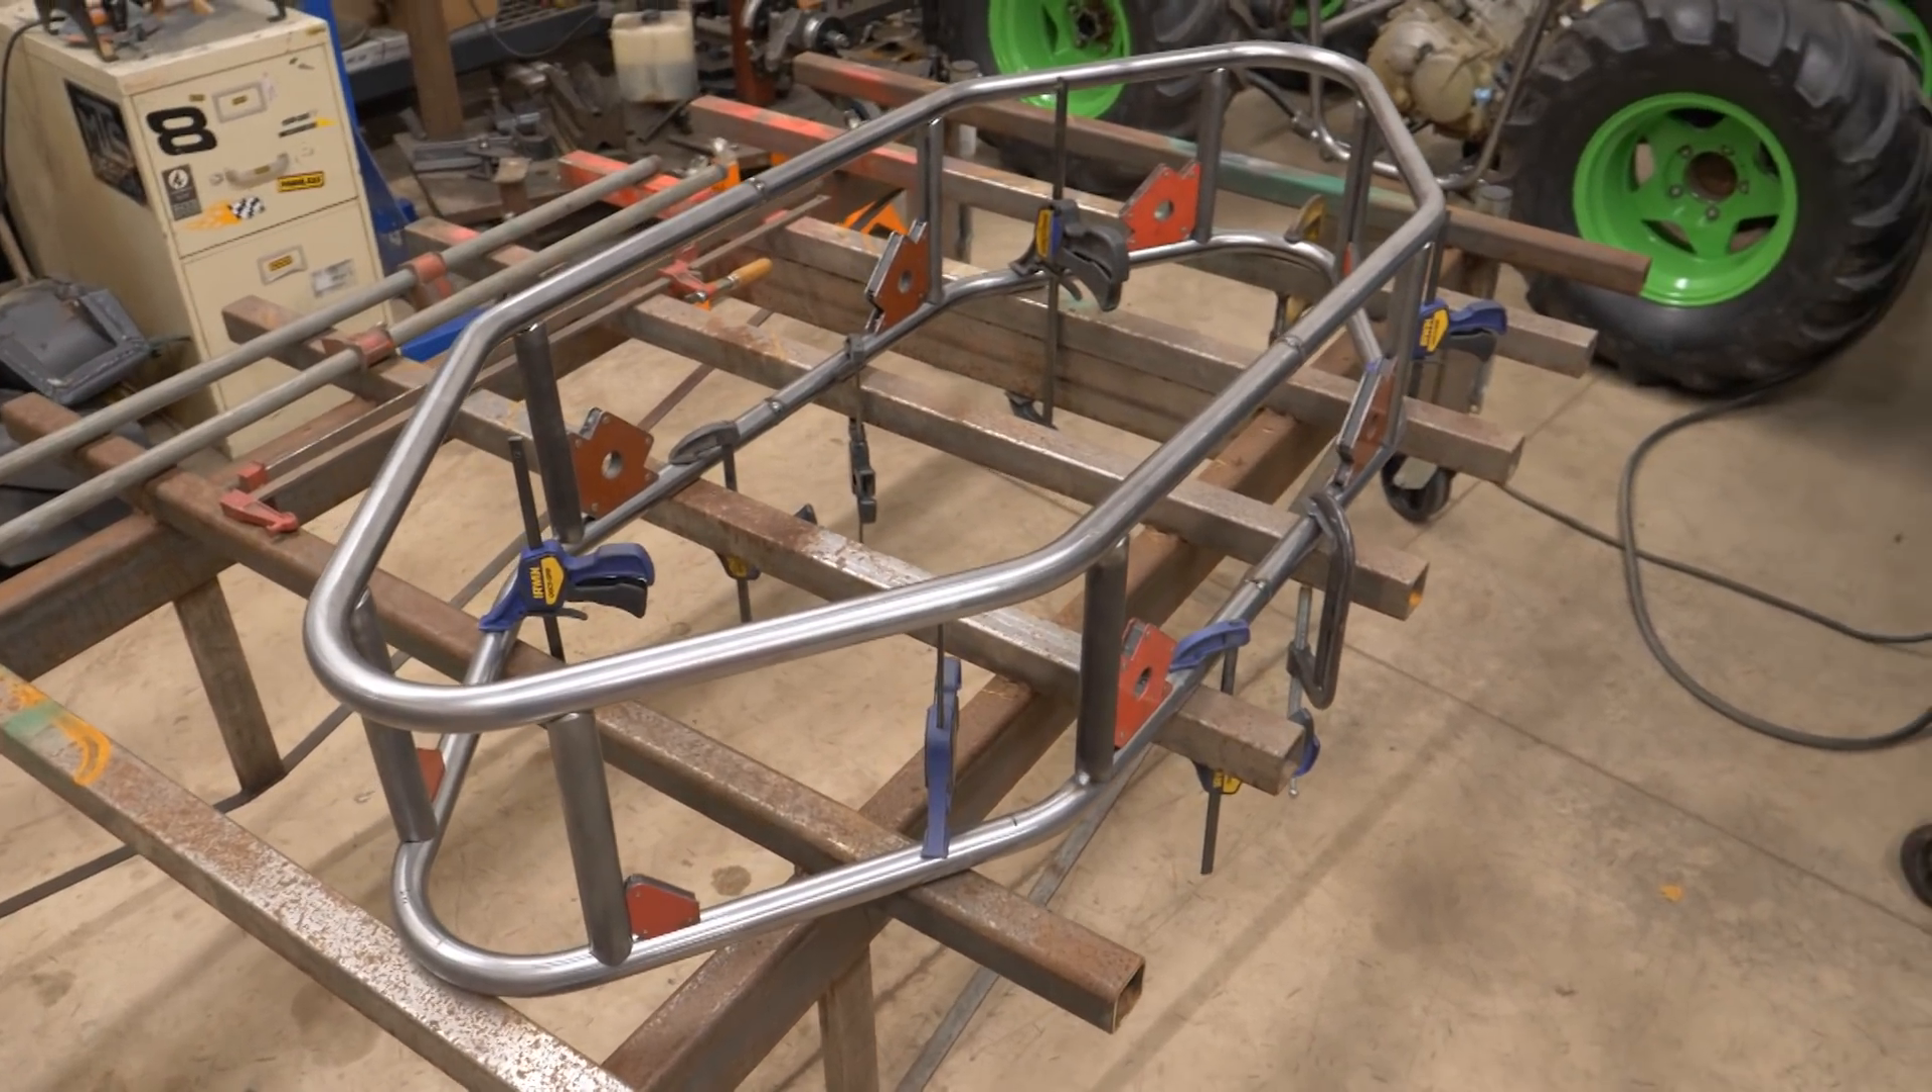Check it out we've got the main part of the chassis kind of mocked up here got some magnets and clamps holding it together.